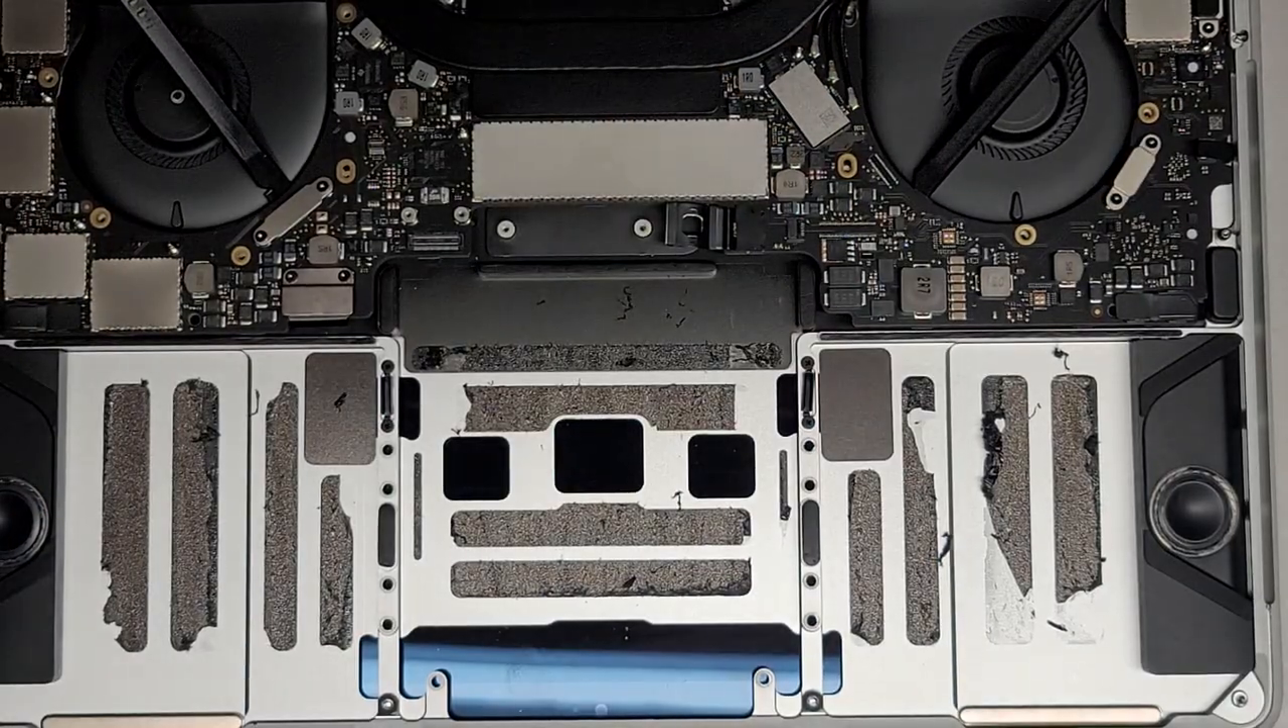We got the battery pack out.